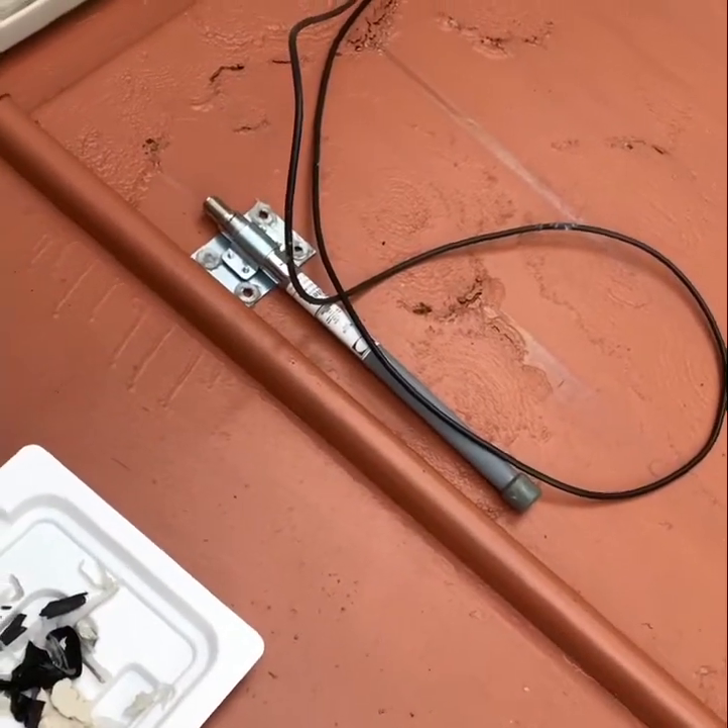Got the old Wi-Fi antenna off the wall.